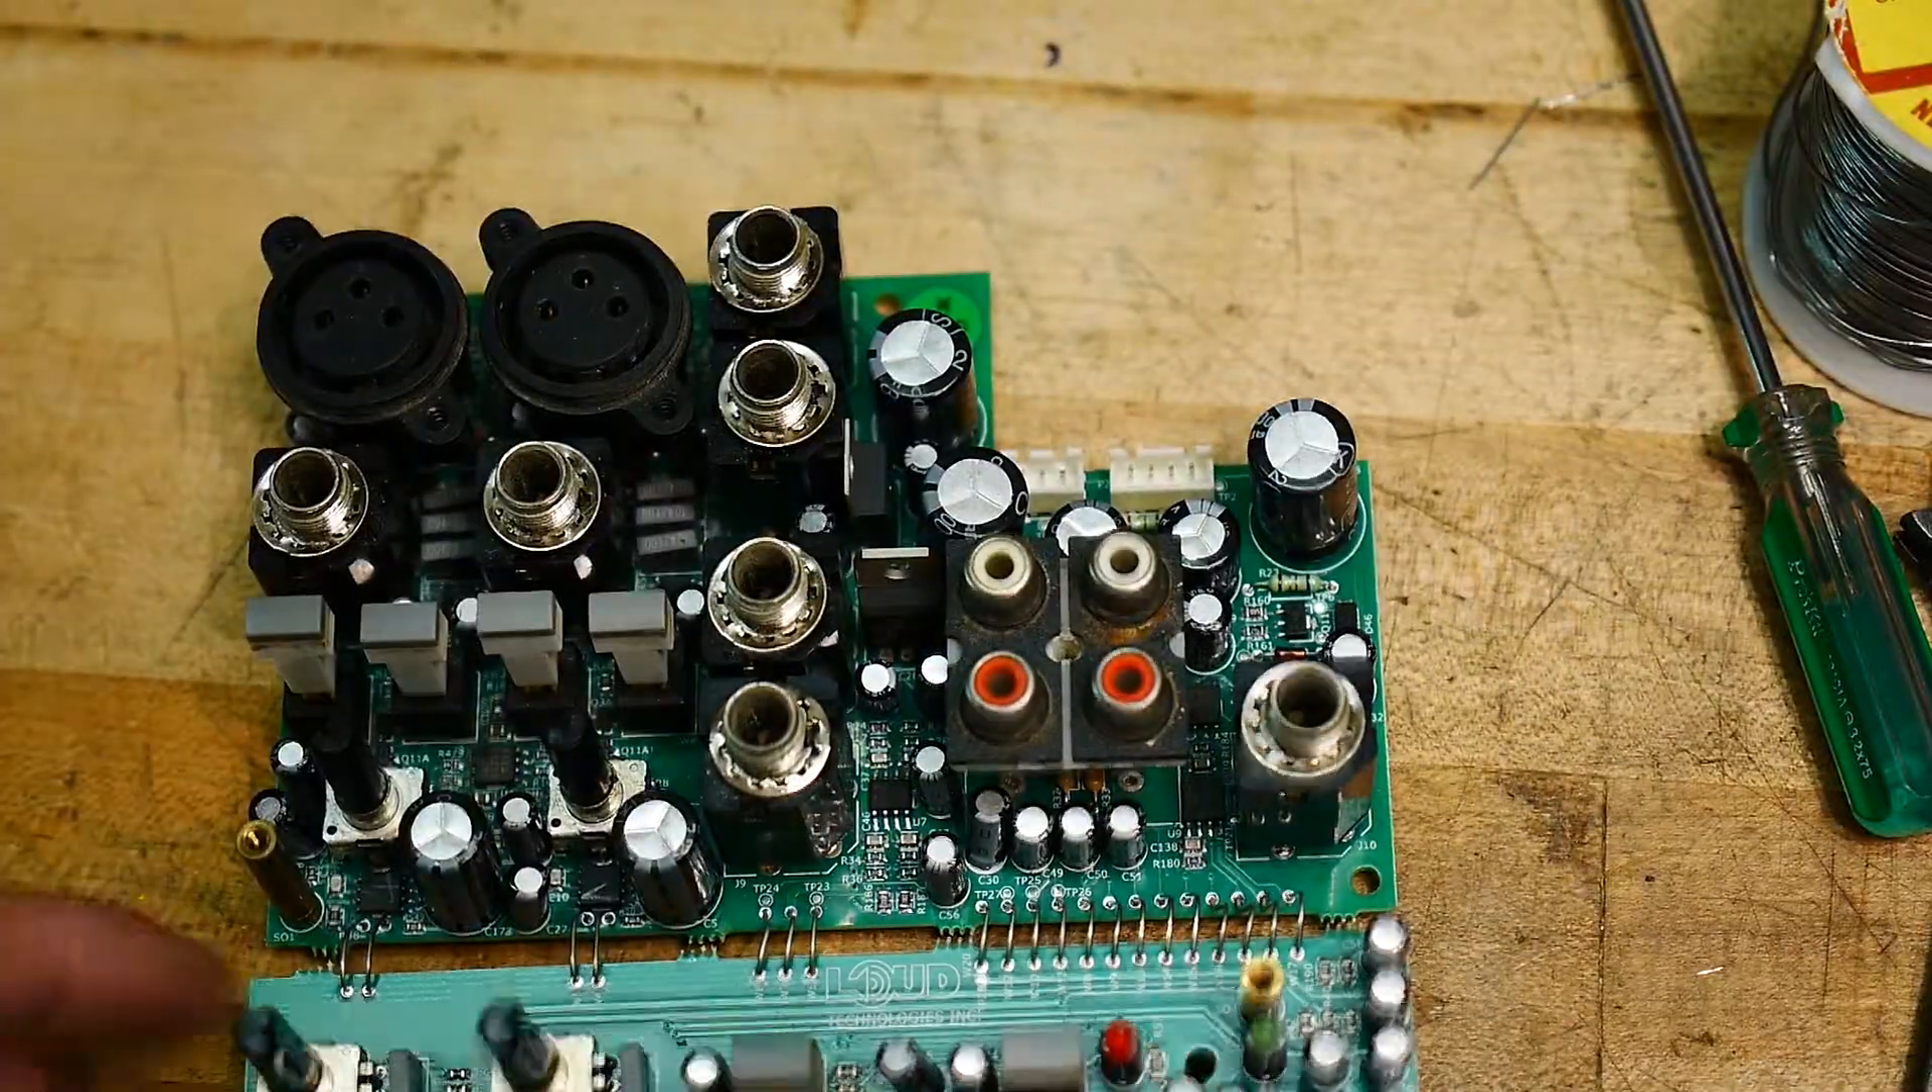There we go, finally got the board out.